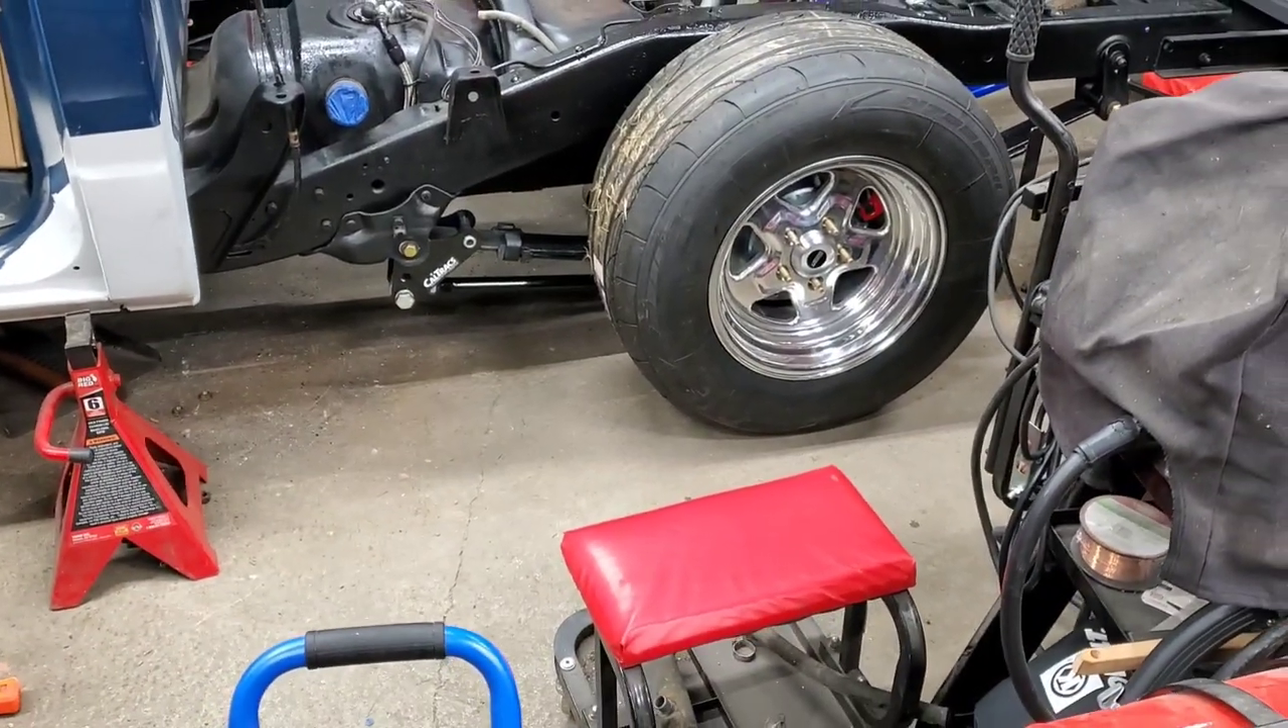Okay, so we got the wheels on finally. 15x10 wheels, 275, 60, 15 drag radials, is what we're running on the back.